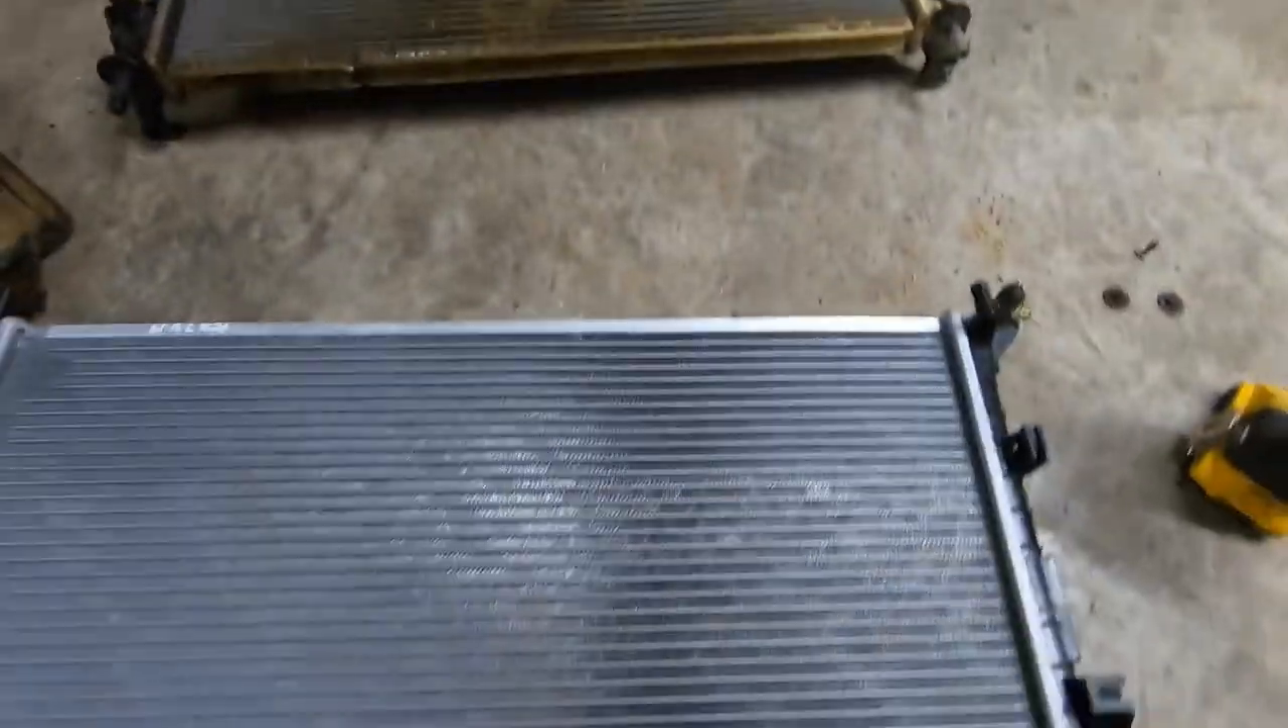We have our old radiator out. We have our new one set down here.